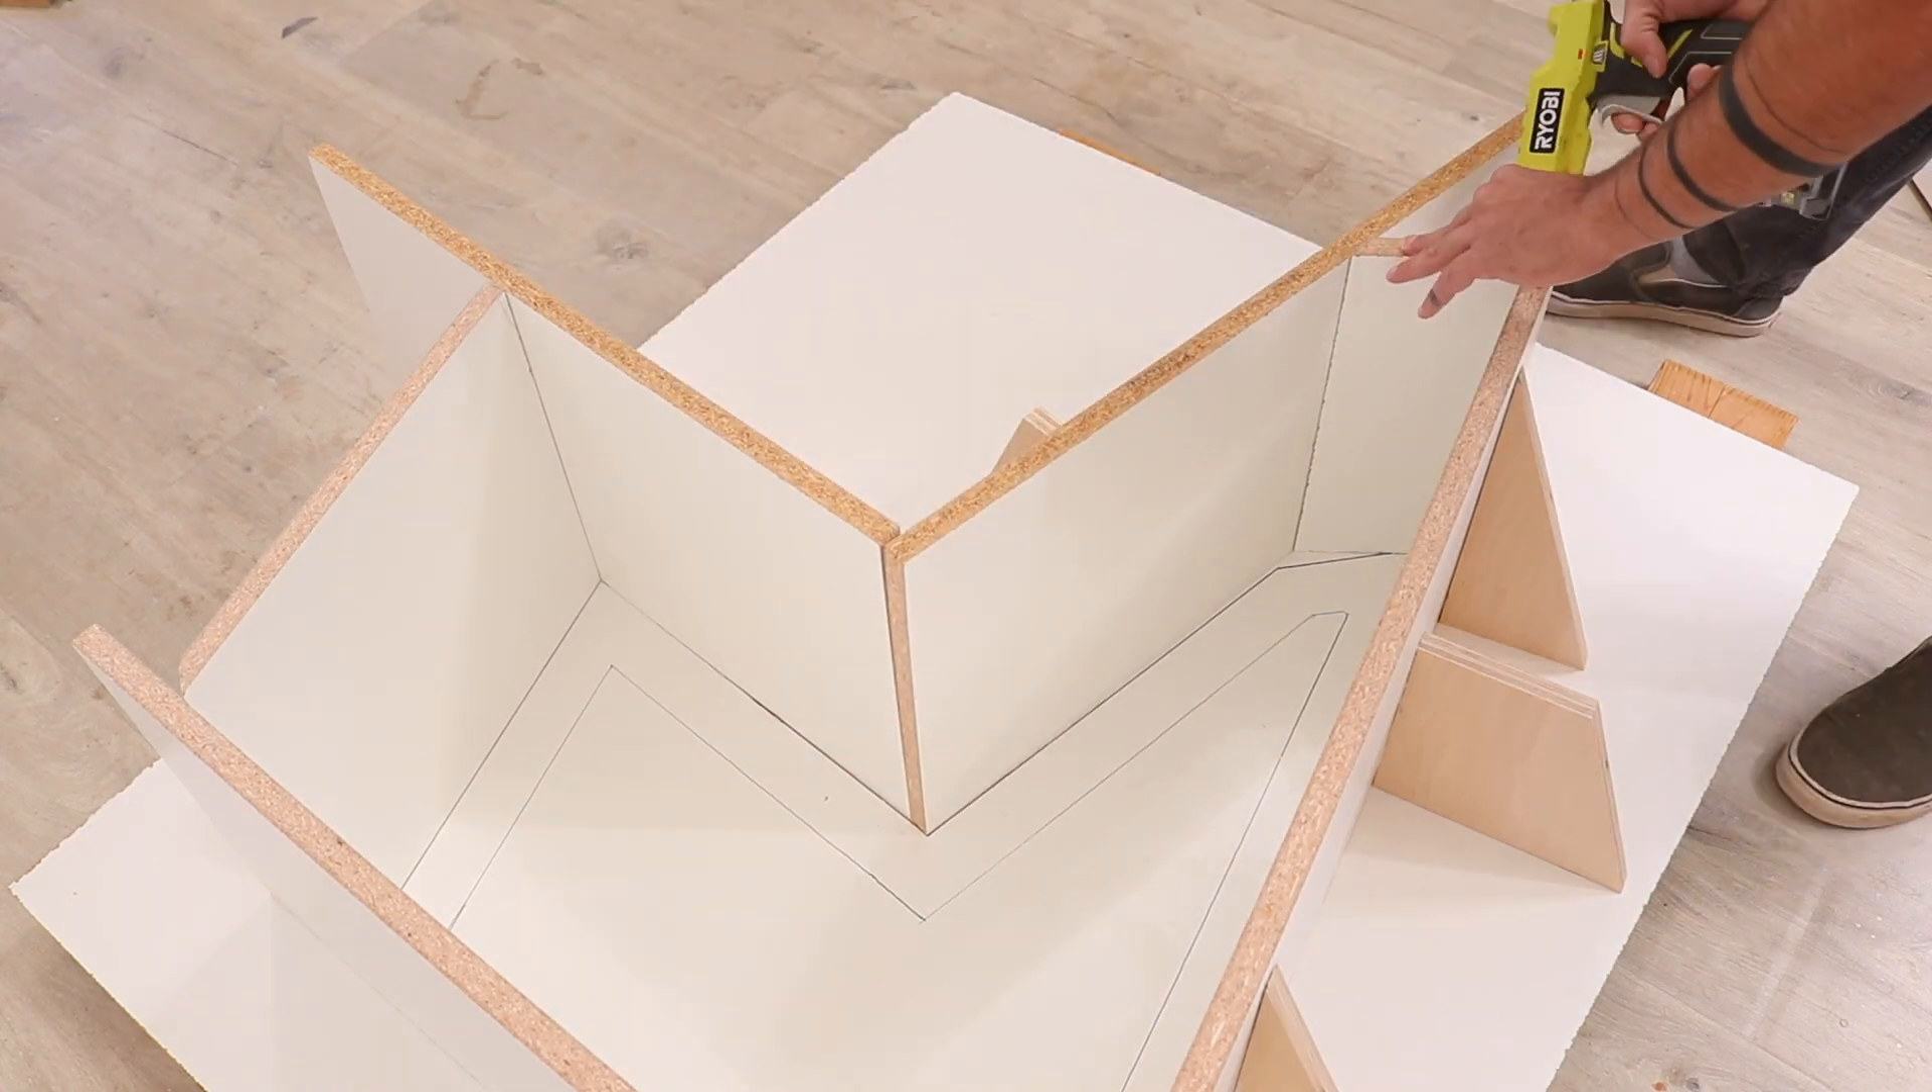The 45 degree angle cuts let me get nice tight corners where the melamine was touching other melamine.